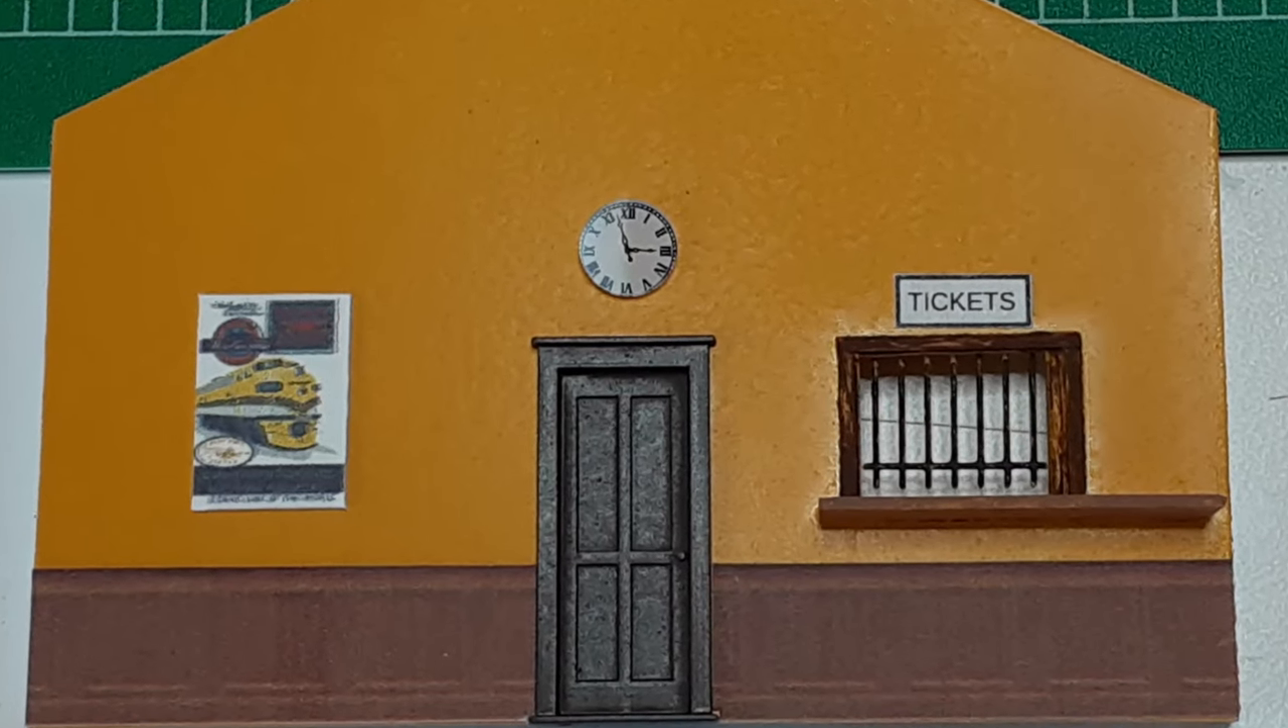Here is the interior partition painted with the door, the wainscoting, a wall clock, and a travel poster all glued in place.